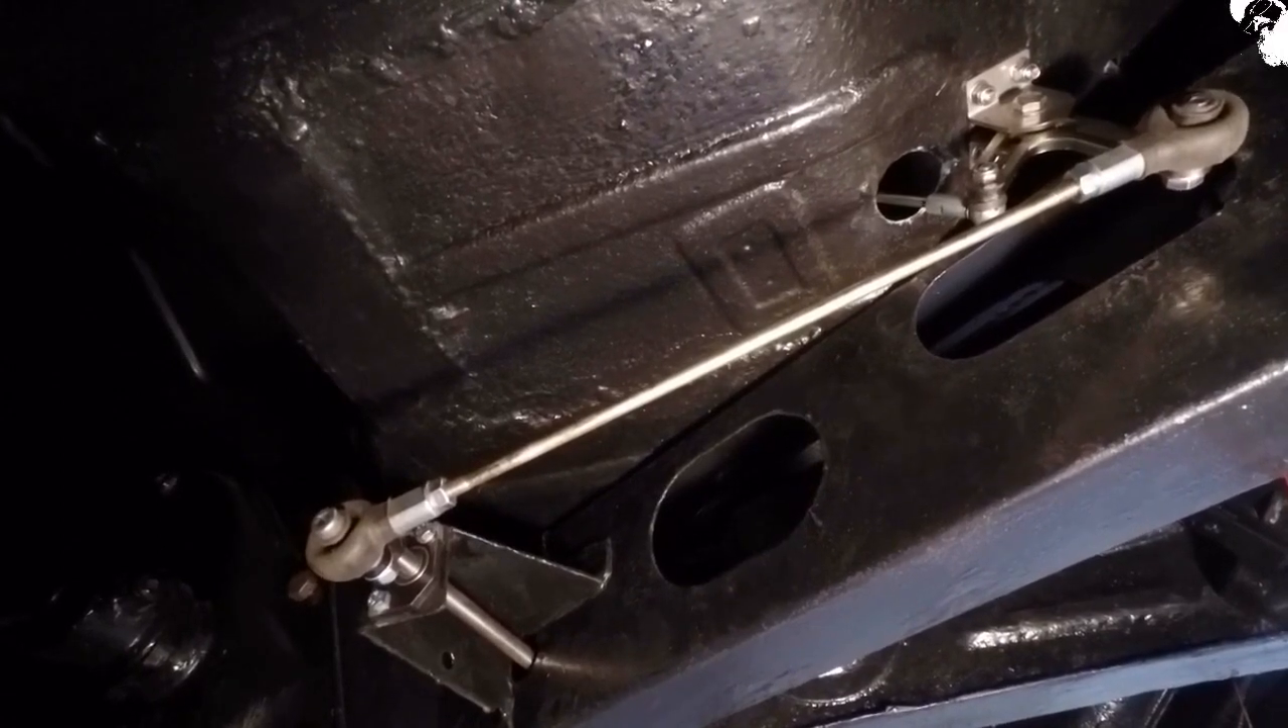Got a new throttle linkage now installed just got to hook it up at the carb.